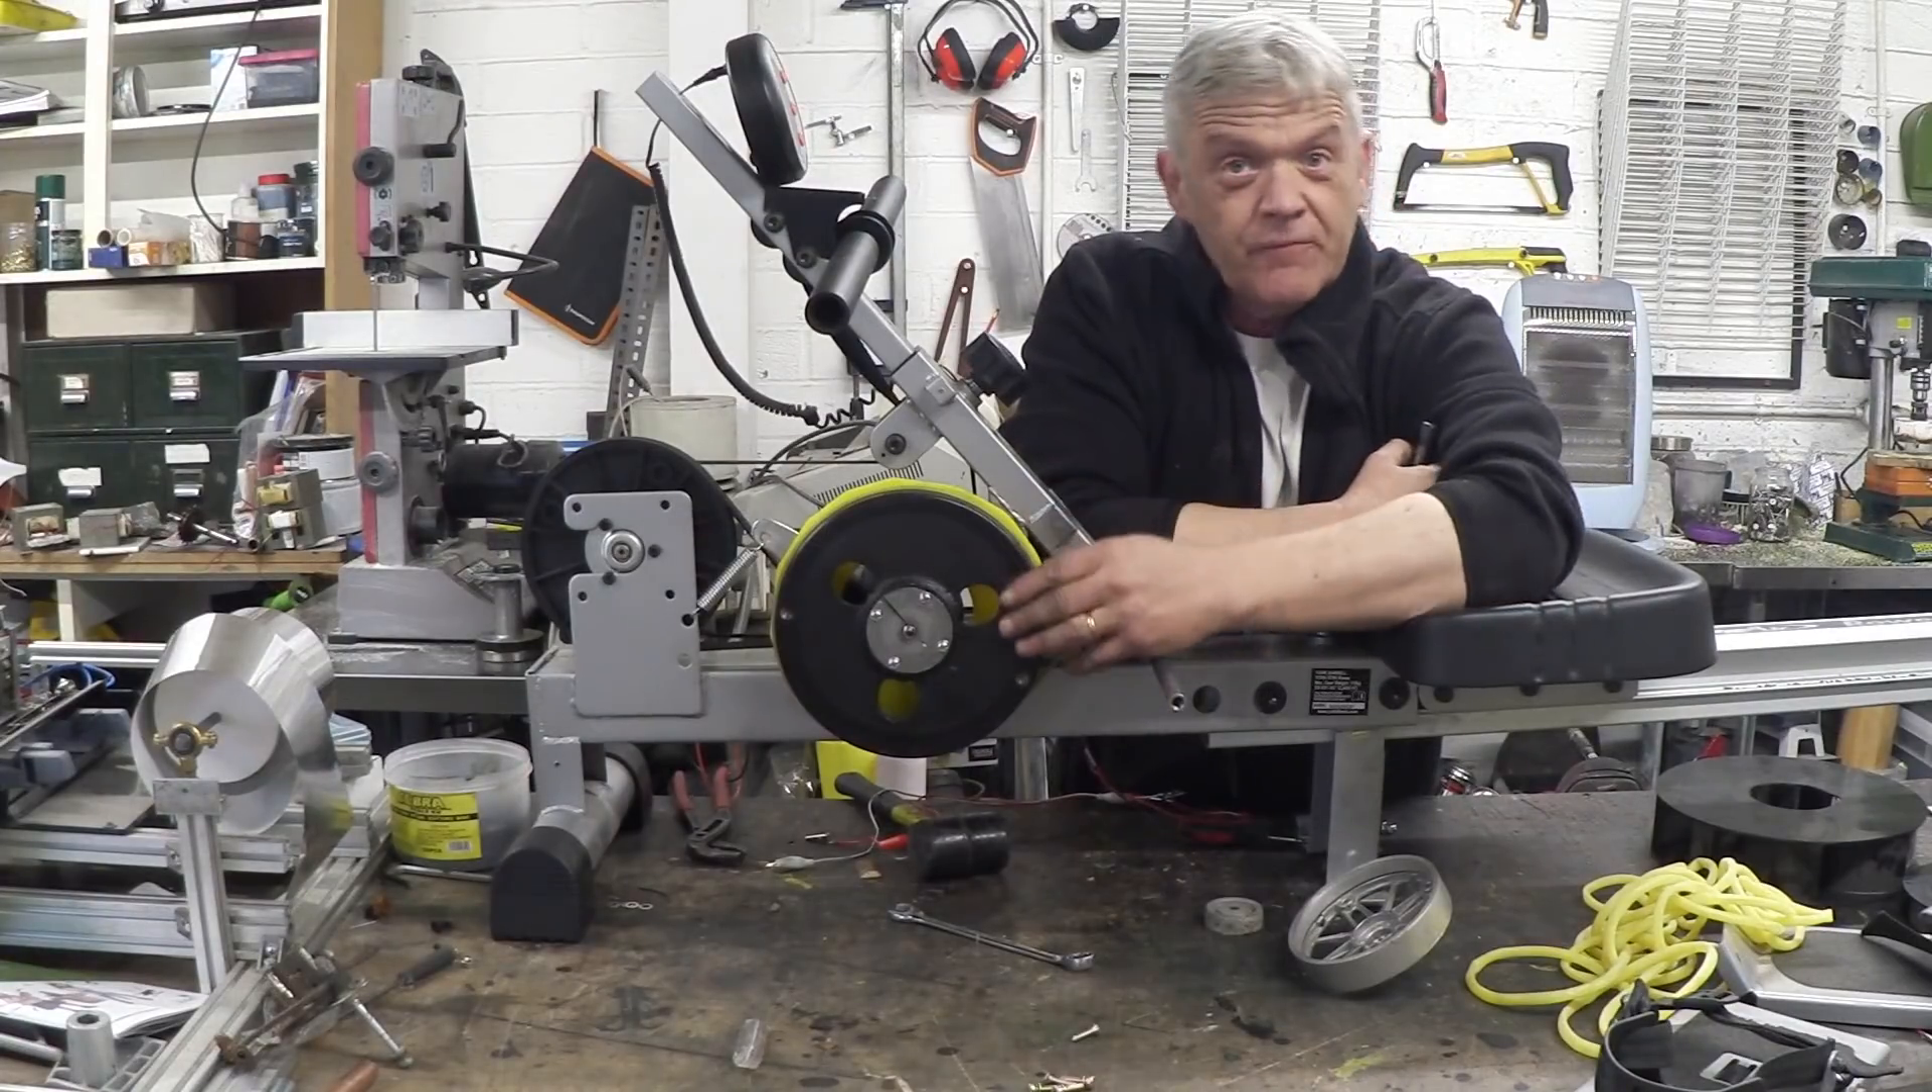I put the flywheel back on, minus its magnets.